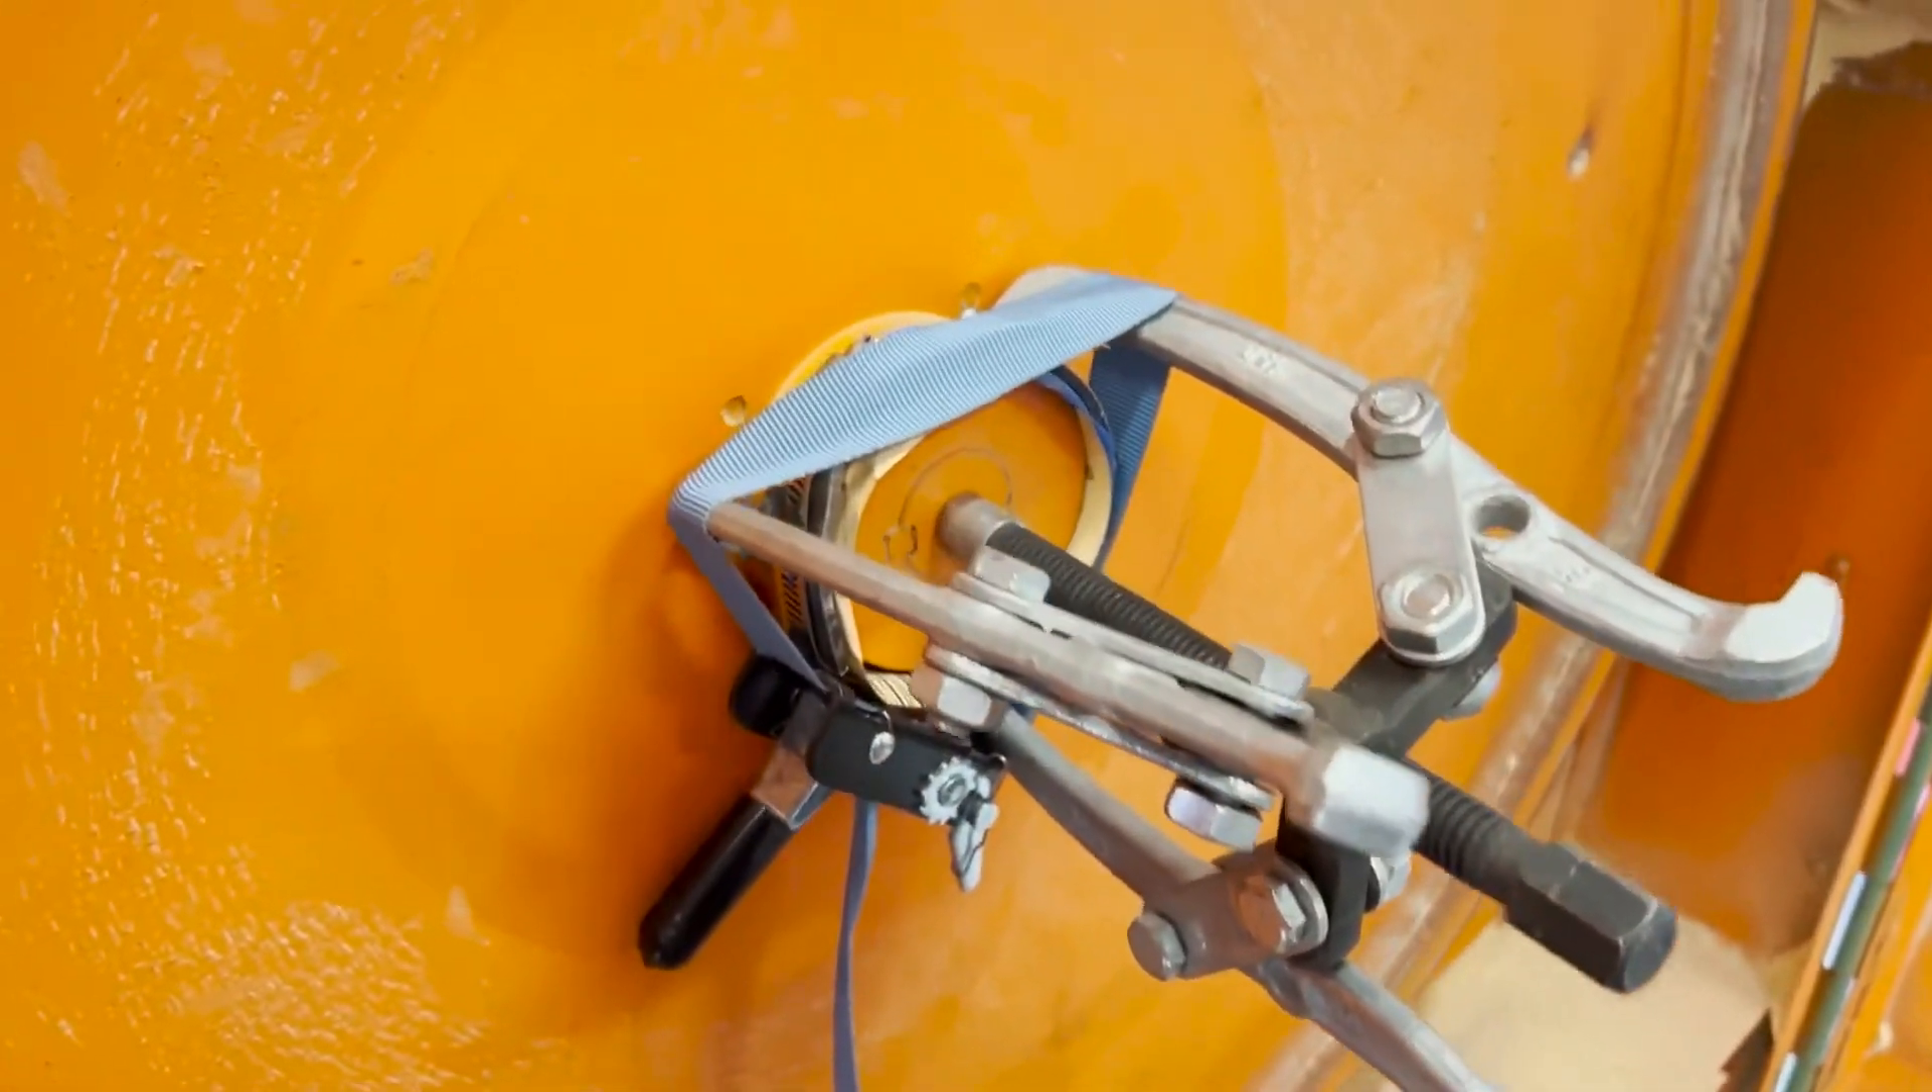So now I've put the gear puller in place with a strap clamp to hold it down.